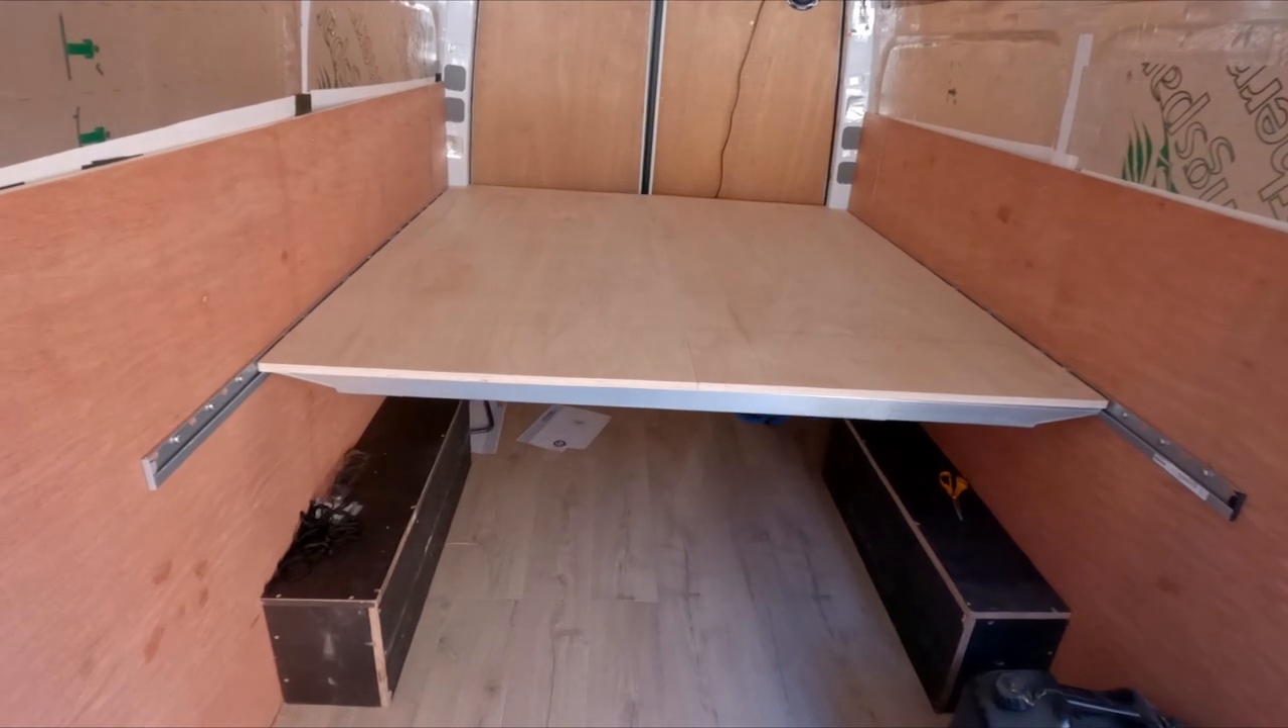I have now put the foundation, the base in for the bed.